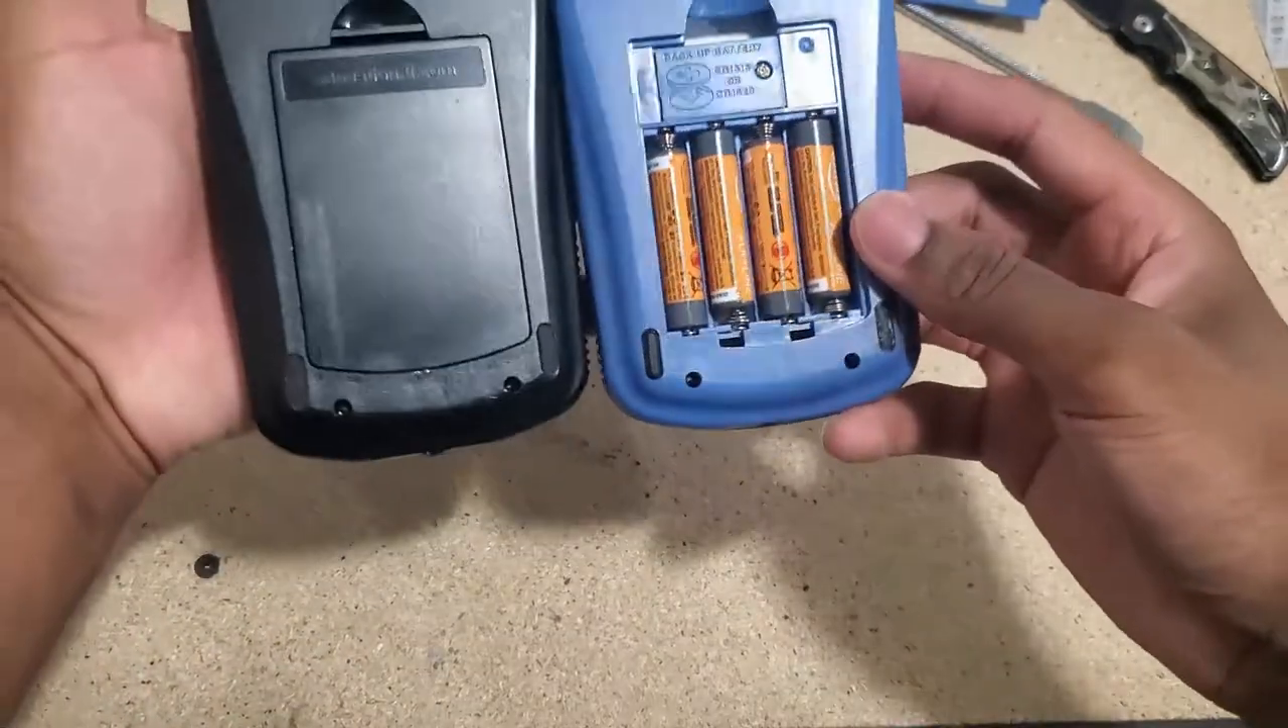I already removed the back plate from a non-working 73 explorer.